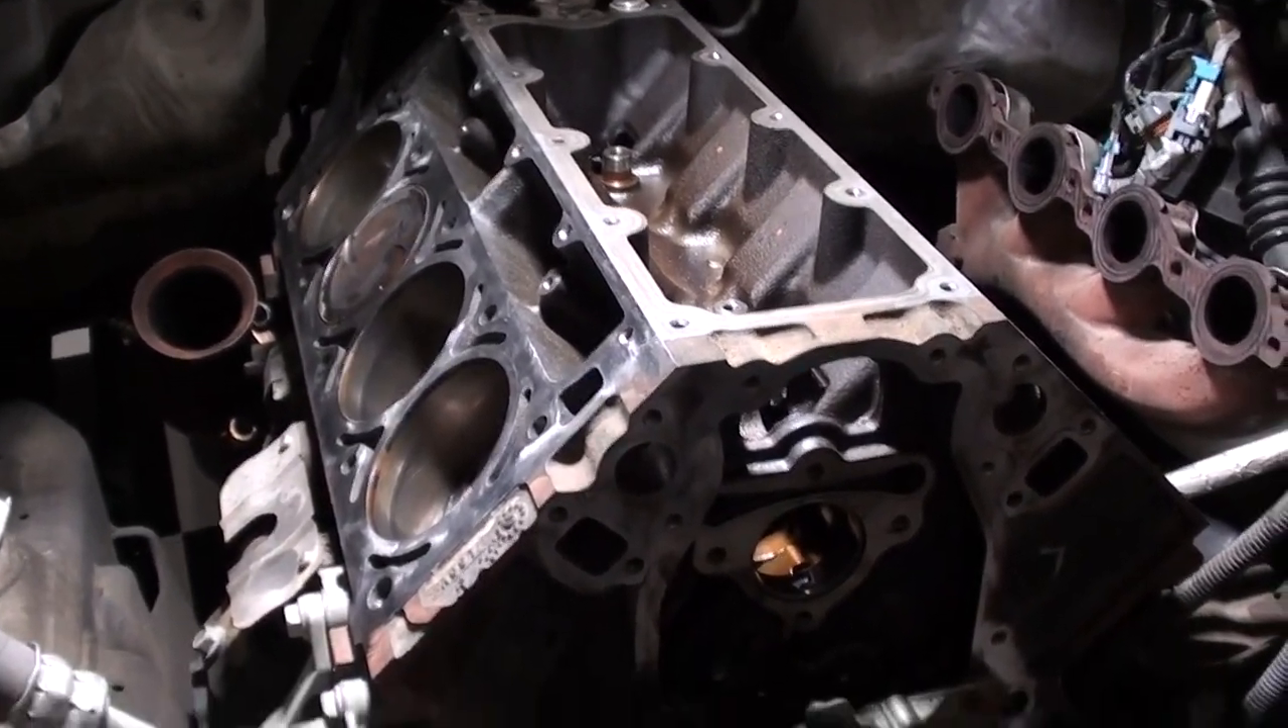So i got the cylinder heads off removed the front timing cover removed all the accessories off the front of the engine.